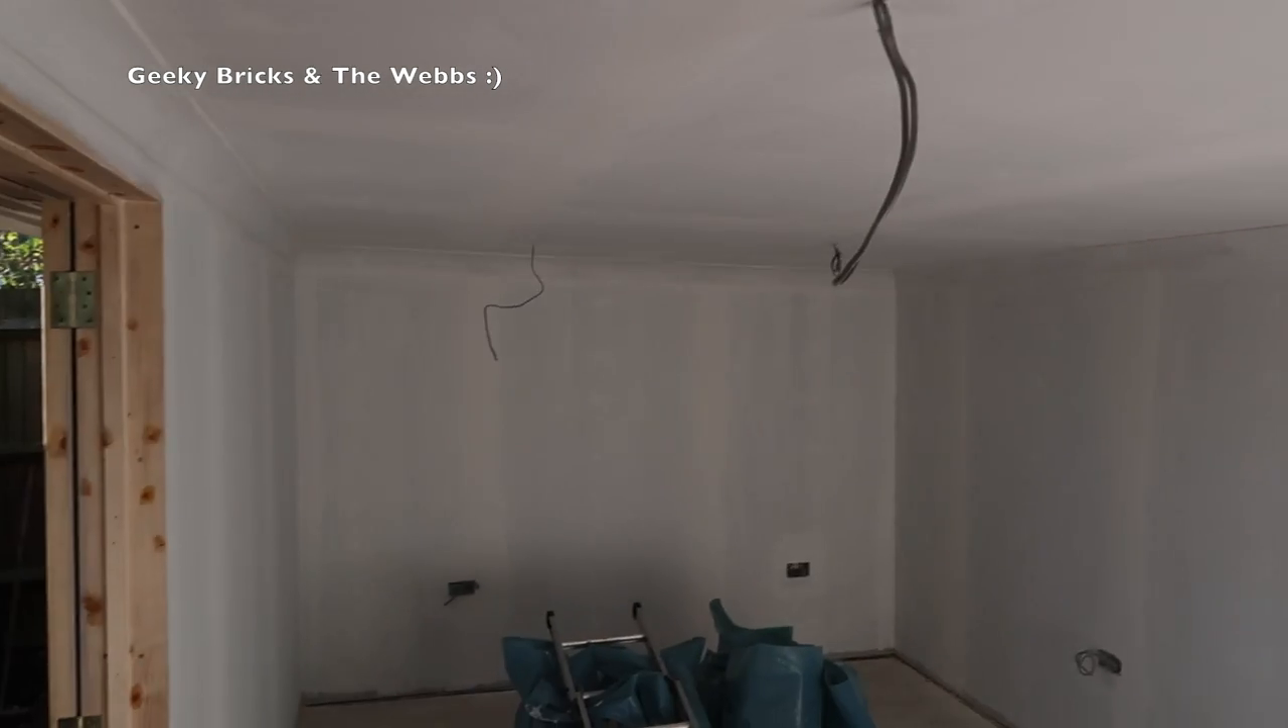You can obviously see the cables are hanging down now ready for the lights to be fitted.